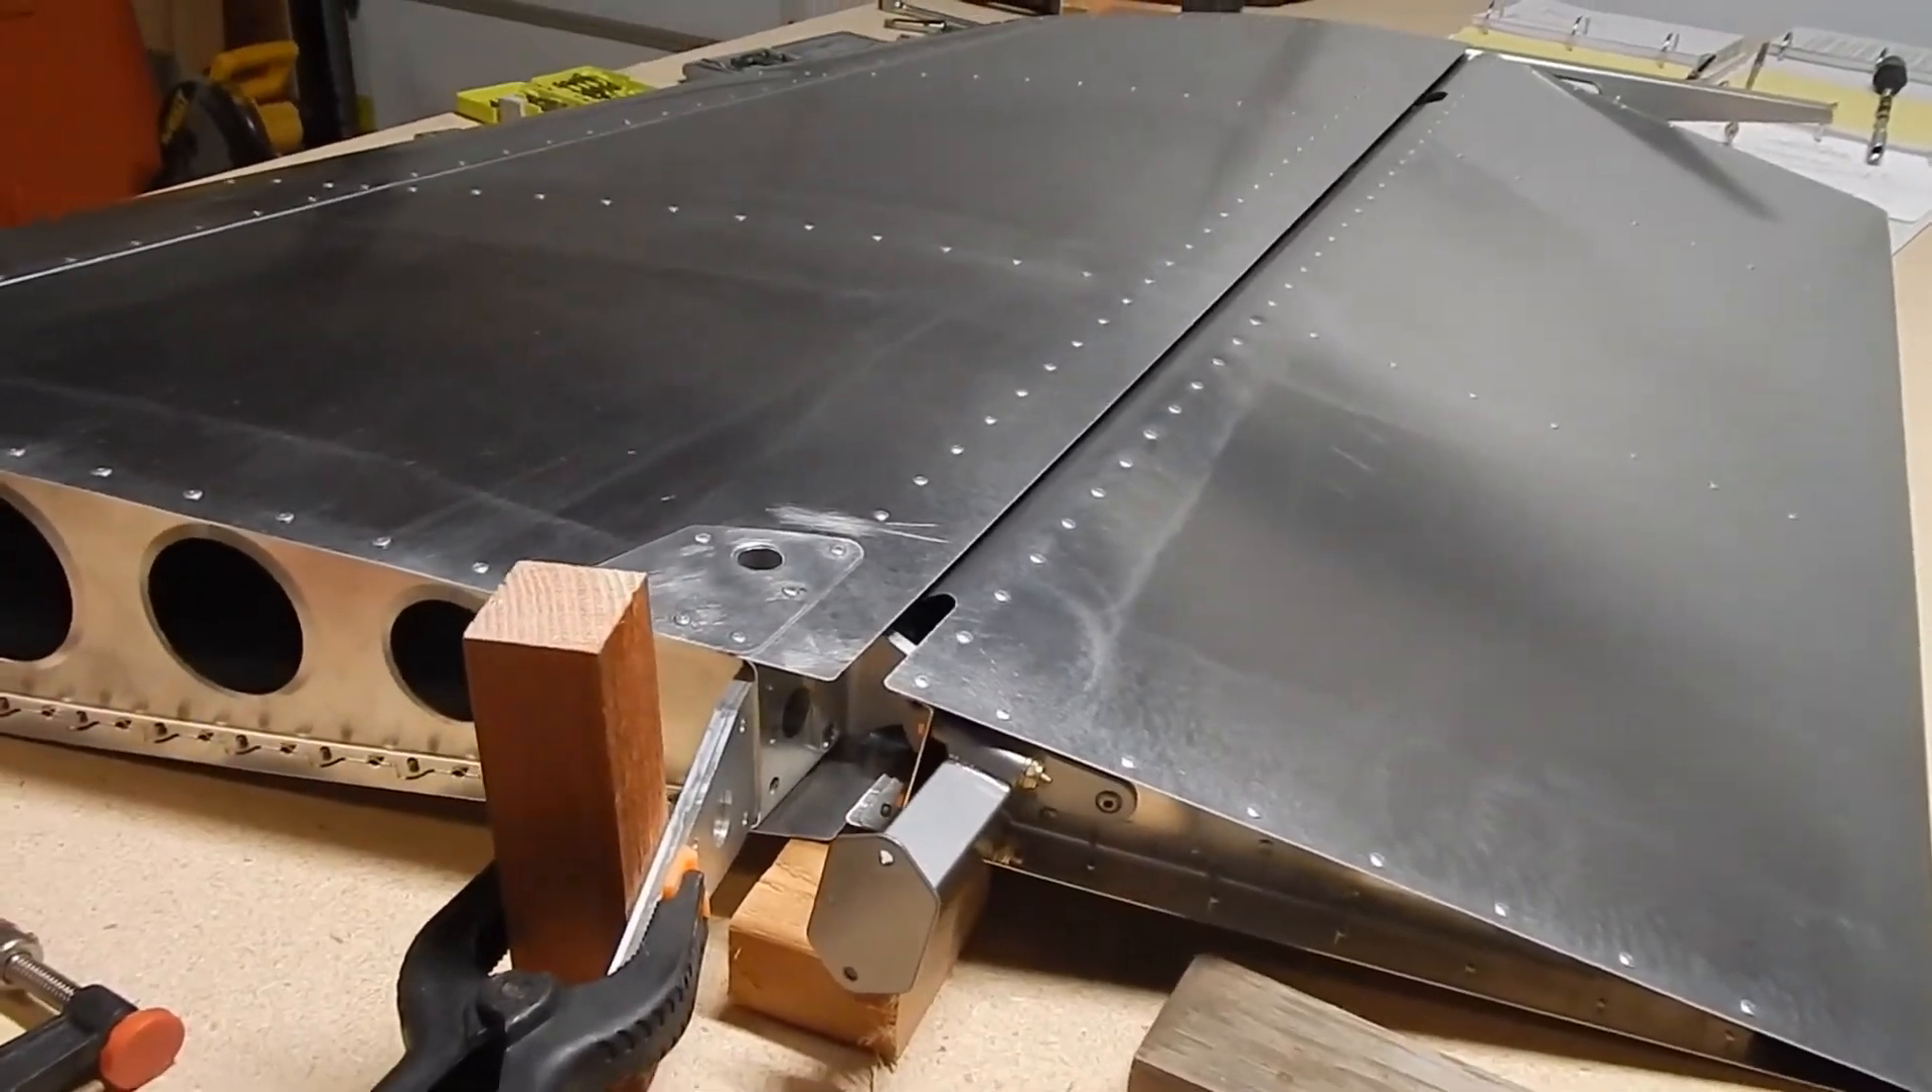My next step is to attach the rudder to the vertical stabilizer i've propped it up so they line up.